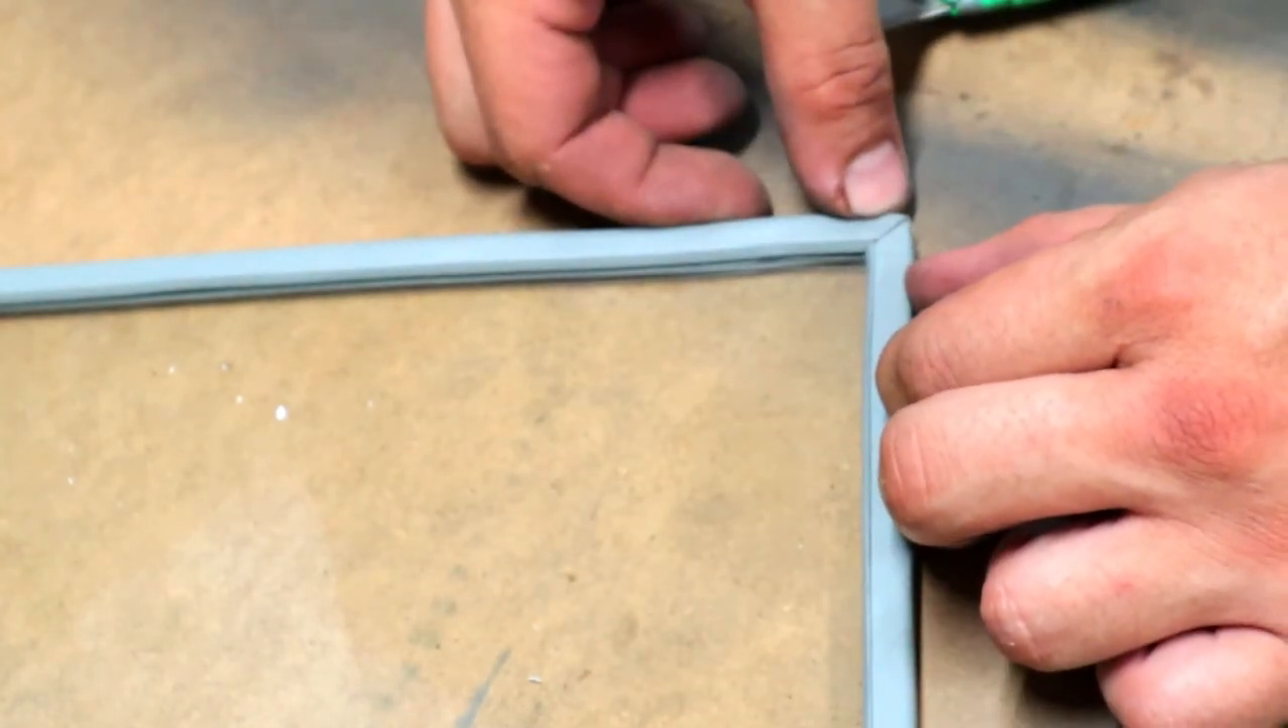Now we have a nice glazing that lays together in a 45 degree angle.